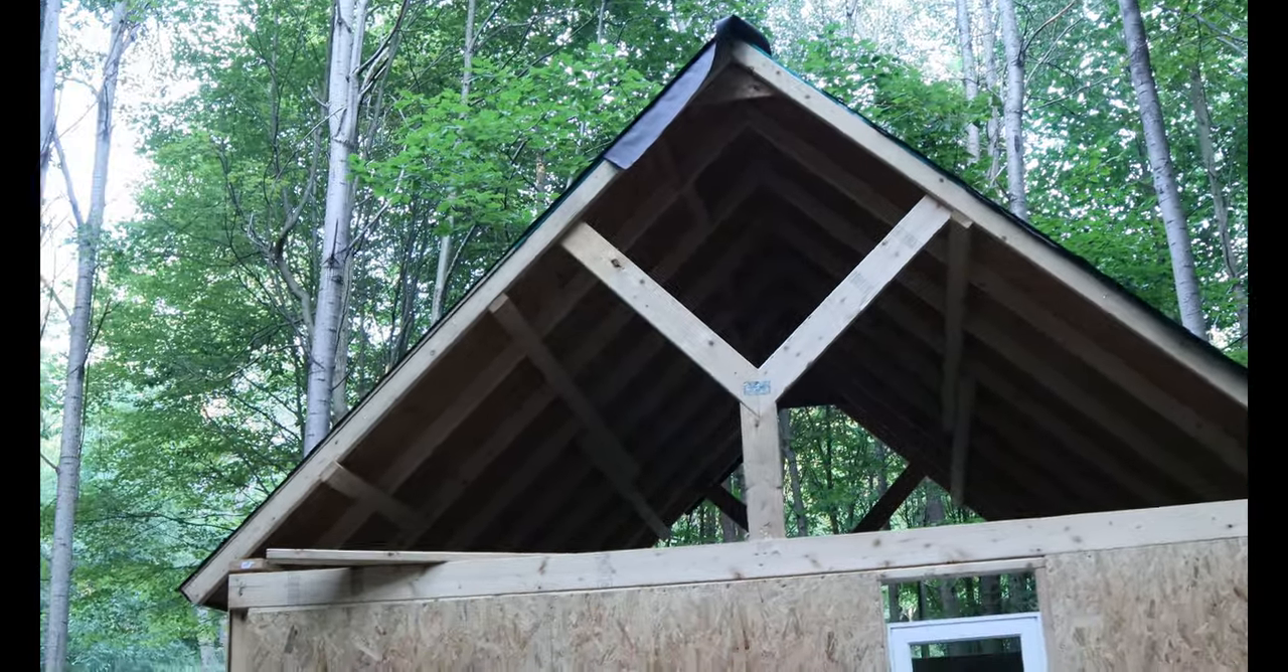And we did the Y supports up top. Roof's almost done.